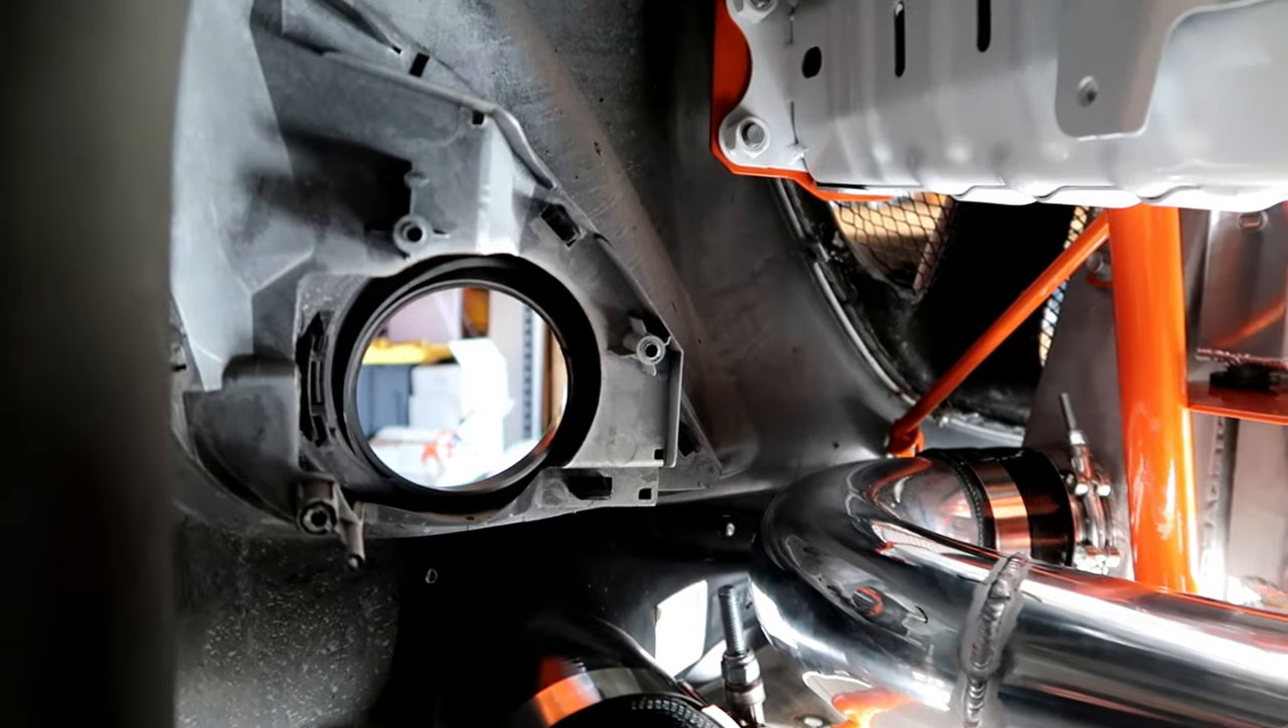I just gotta put back the fog light there.